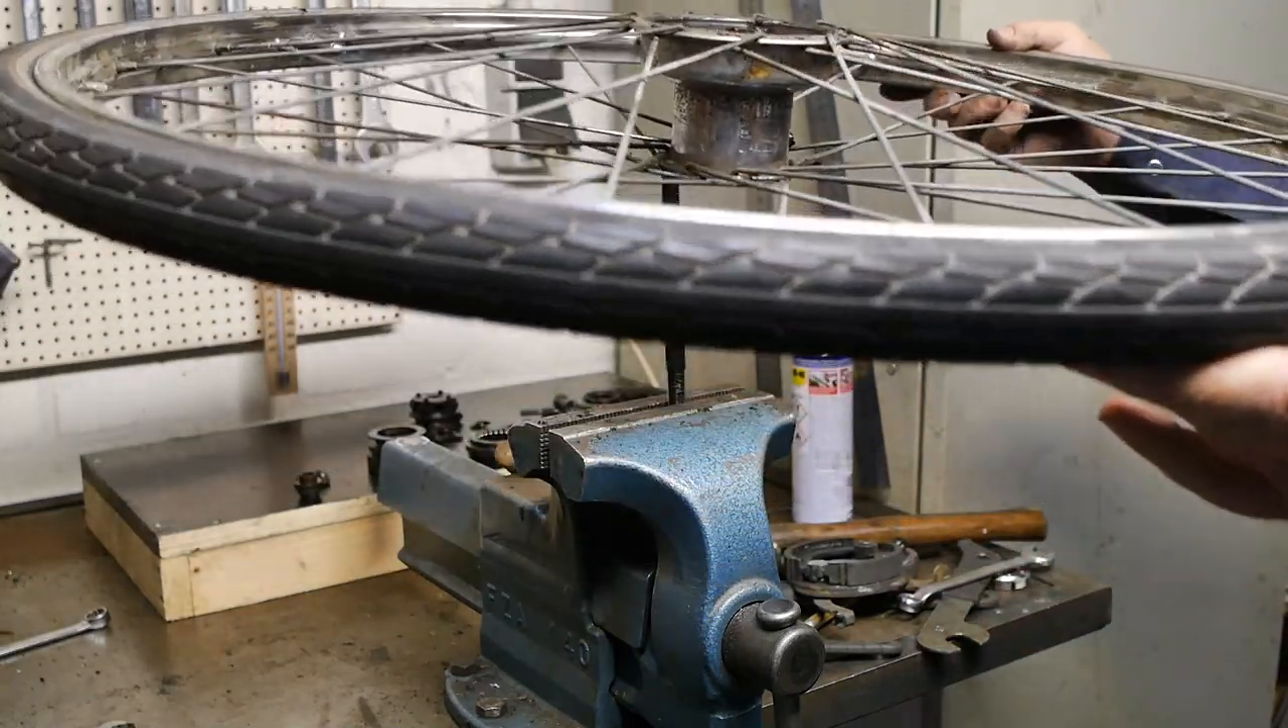Now I should be able to lift off the wheel yeah here it is.